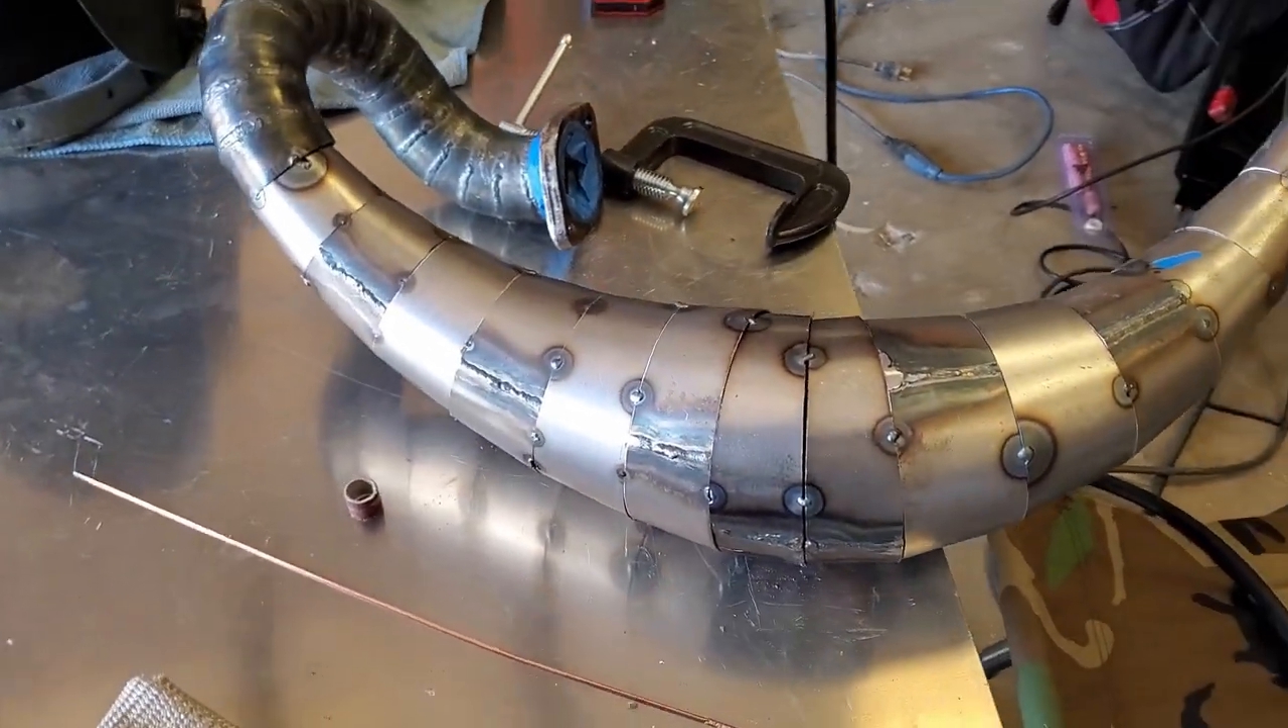There's quite a few gaps on some spots that'll be fun to fill.